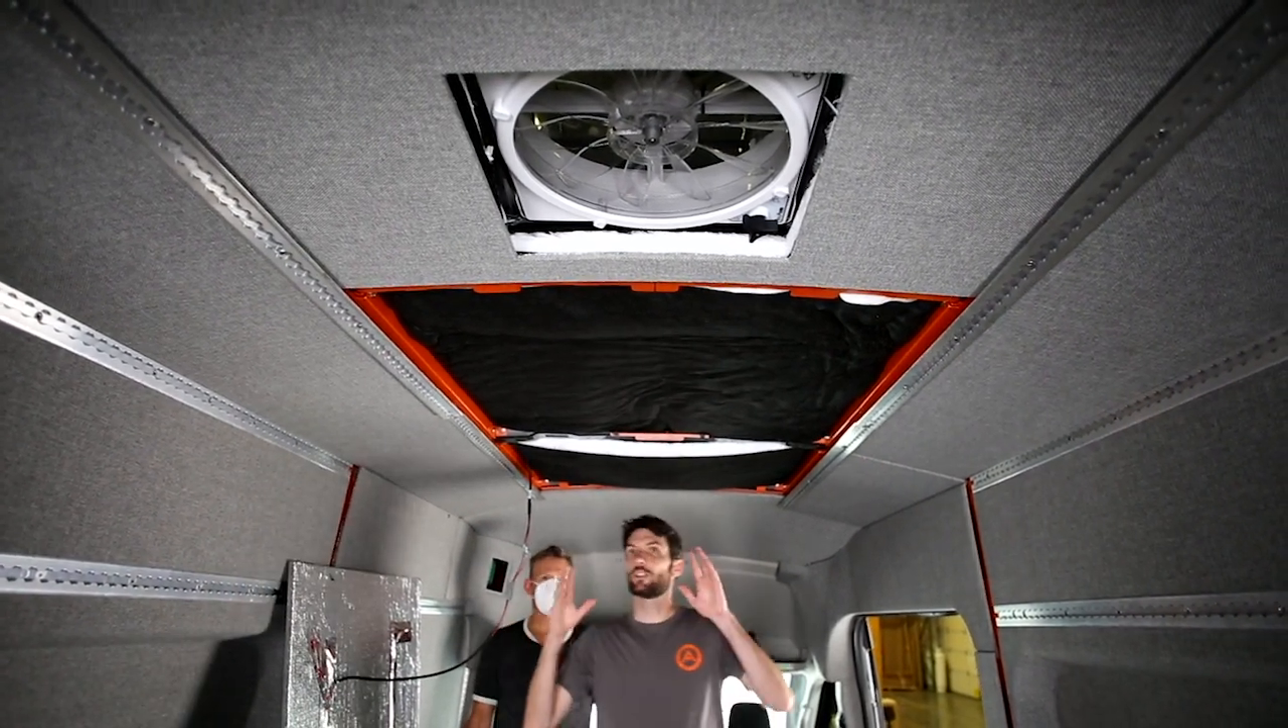We are down to our last ceiling panel.